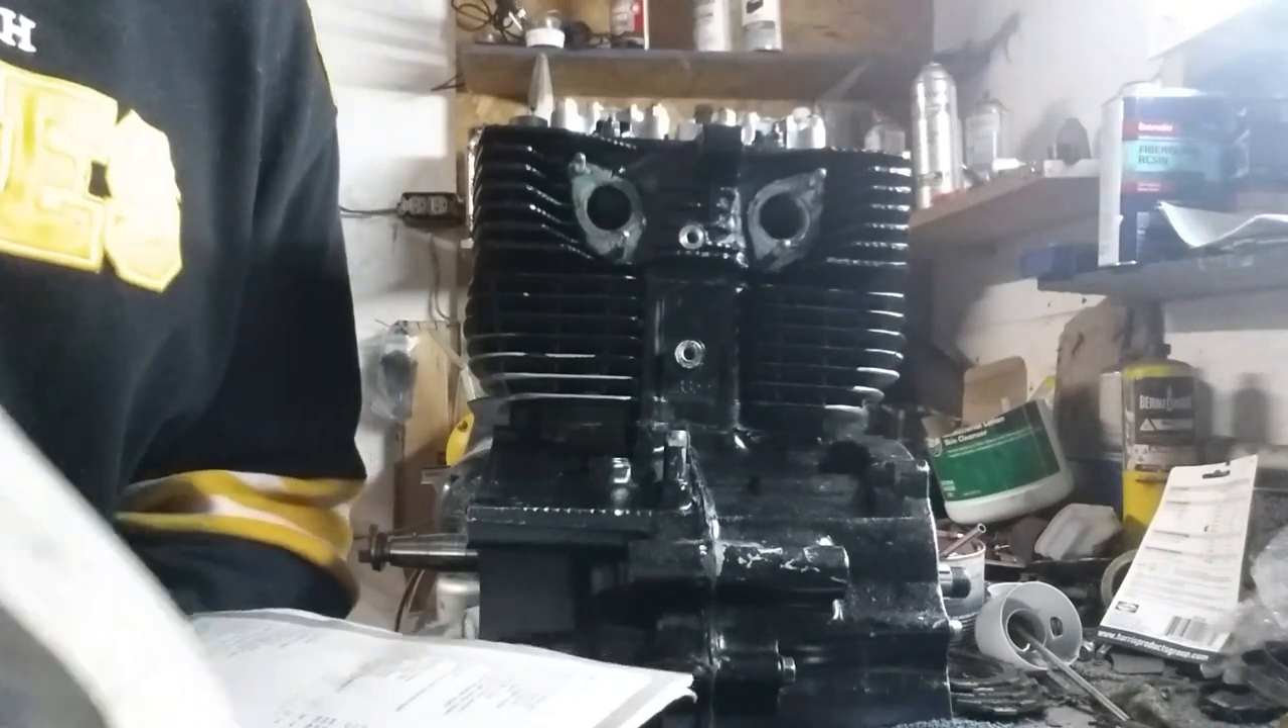The engine we don't have the engine mounted yet.